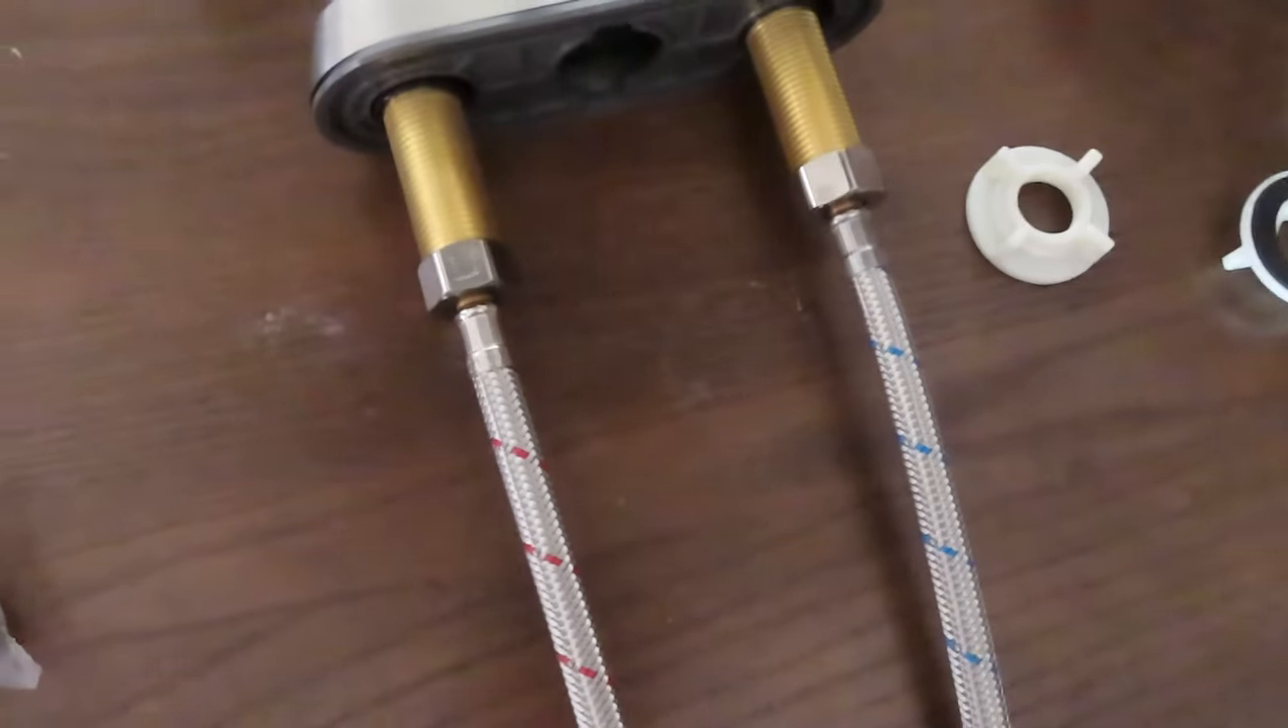So what I've done is I've gone ahead and installed the line on the faucet before I drop it in the sink.